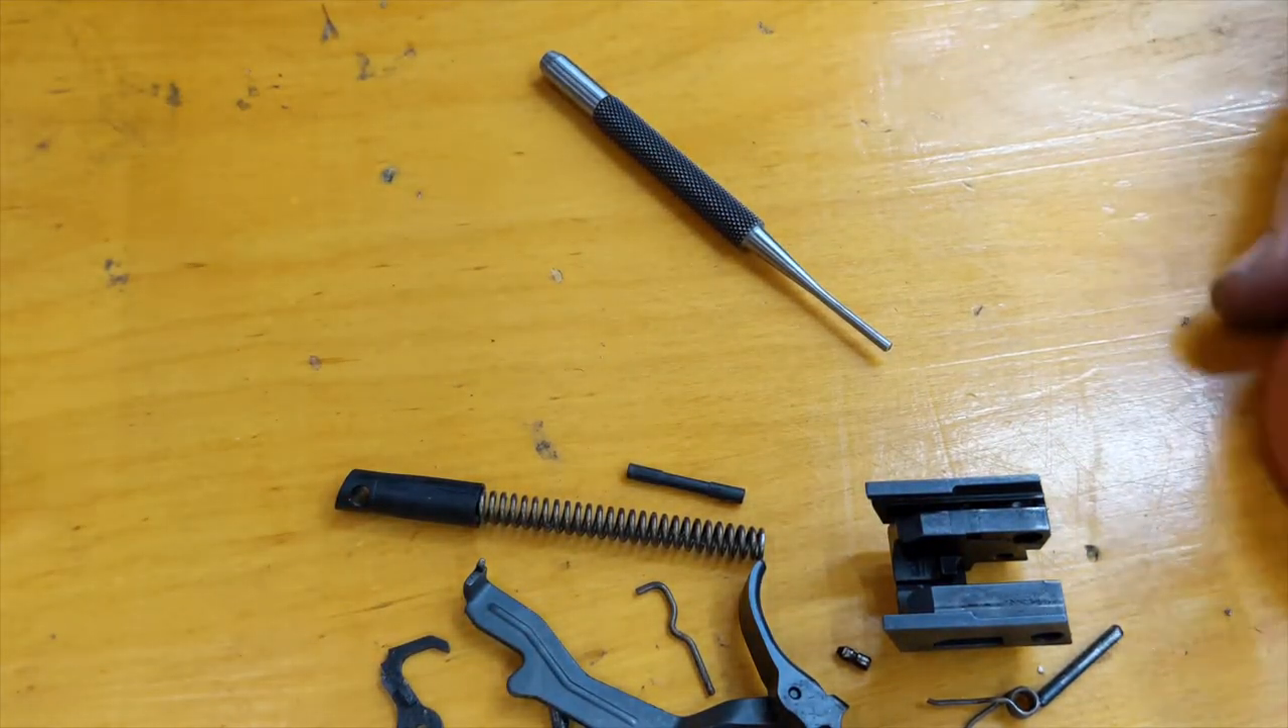So that's the front end of that pistol taken apart.